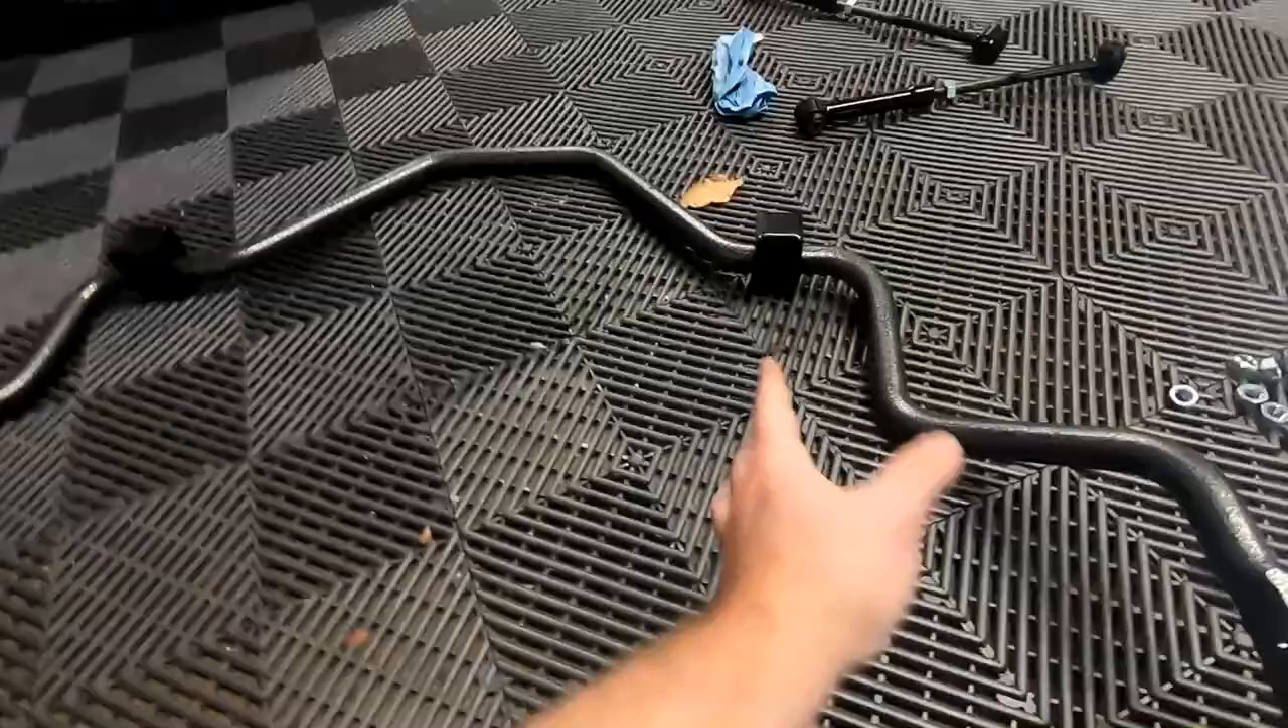So you guys can see i already got the bushings put on the sway bar.